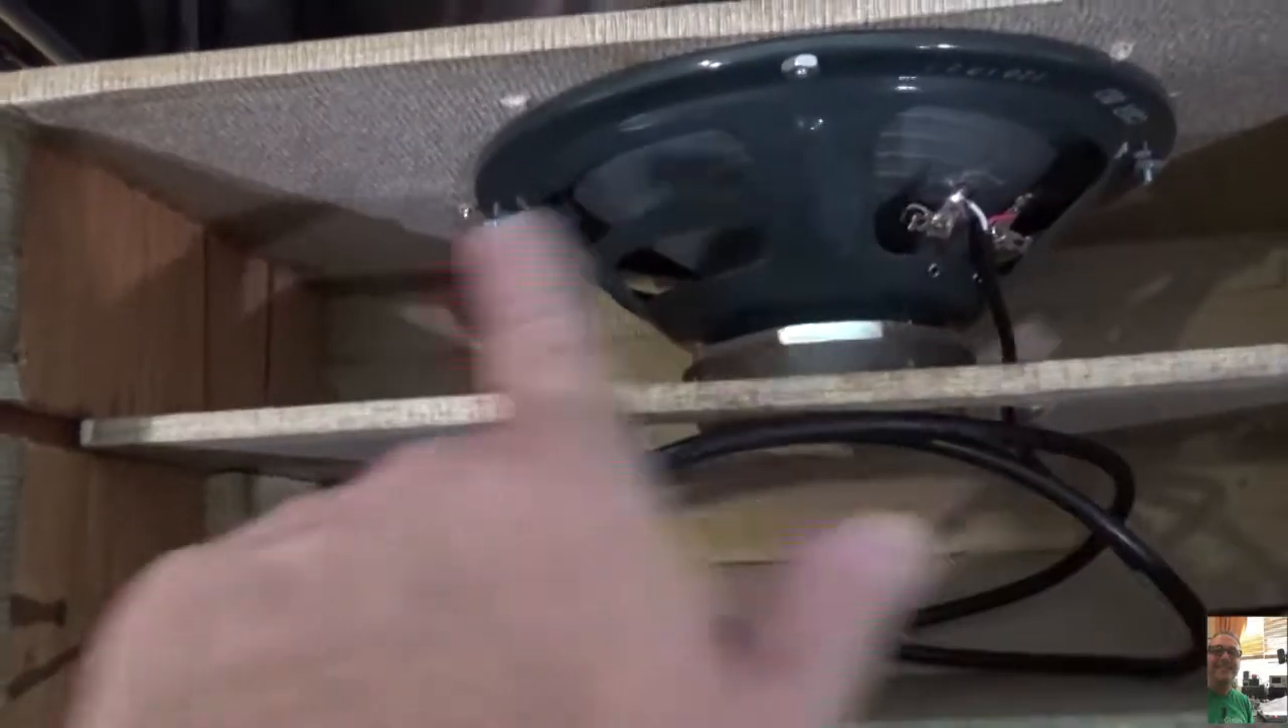I've got our speaker mounted. I've got a baffle.